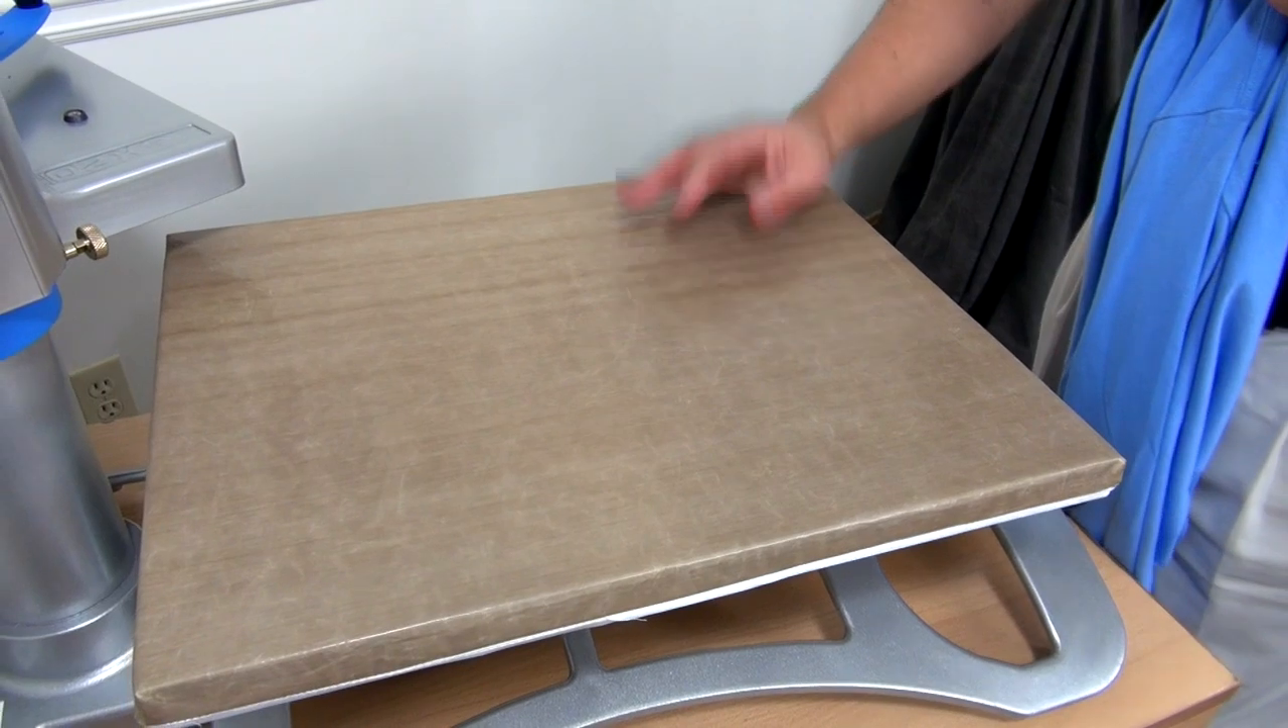So I've put my standard size platen back on.